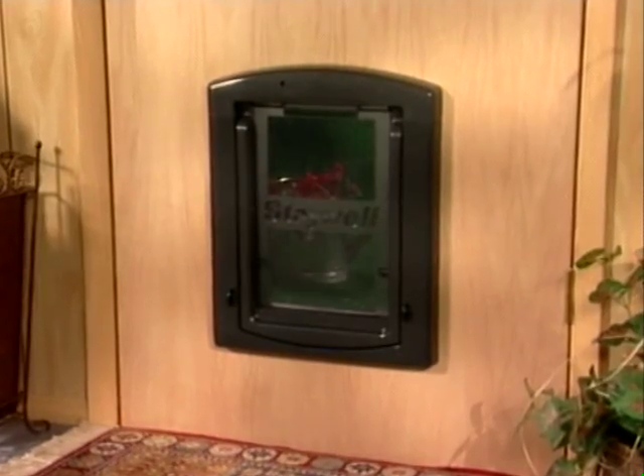You've now fully installed your Staywell pet door and you're ready to begin training your animal to use it.